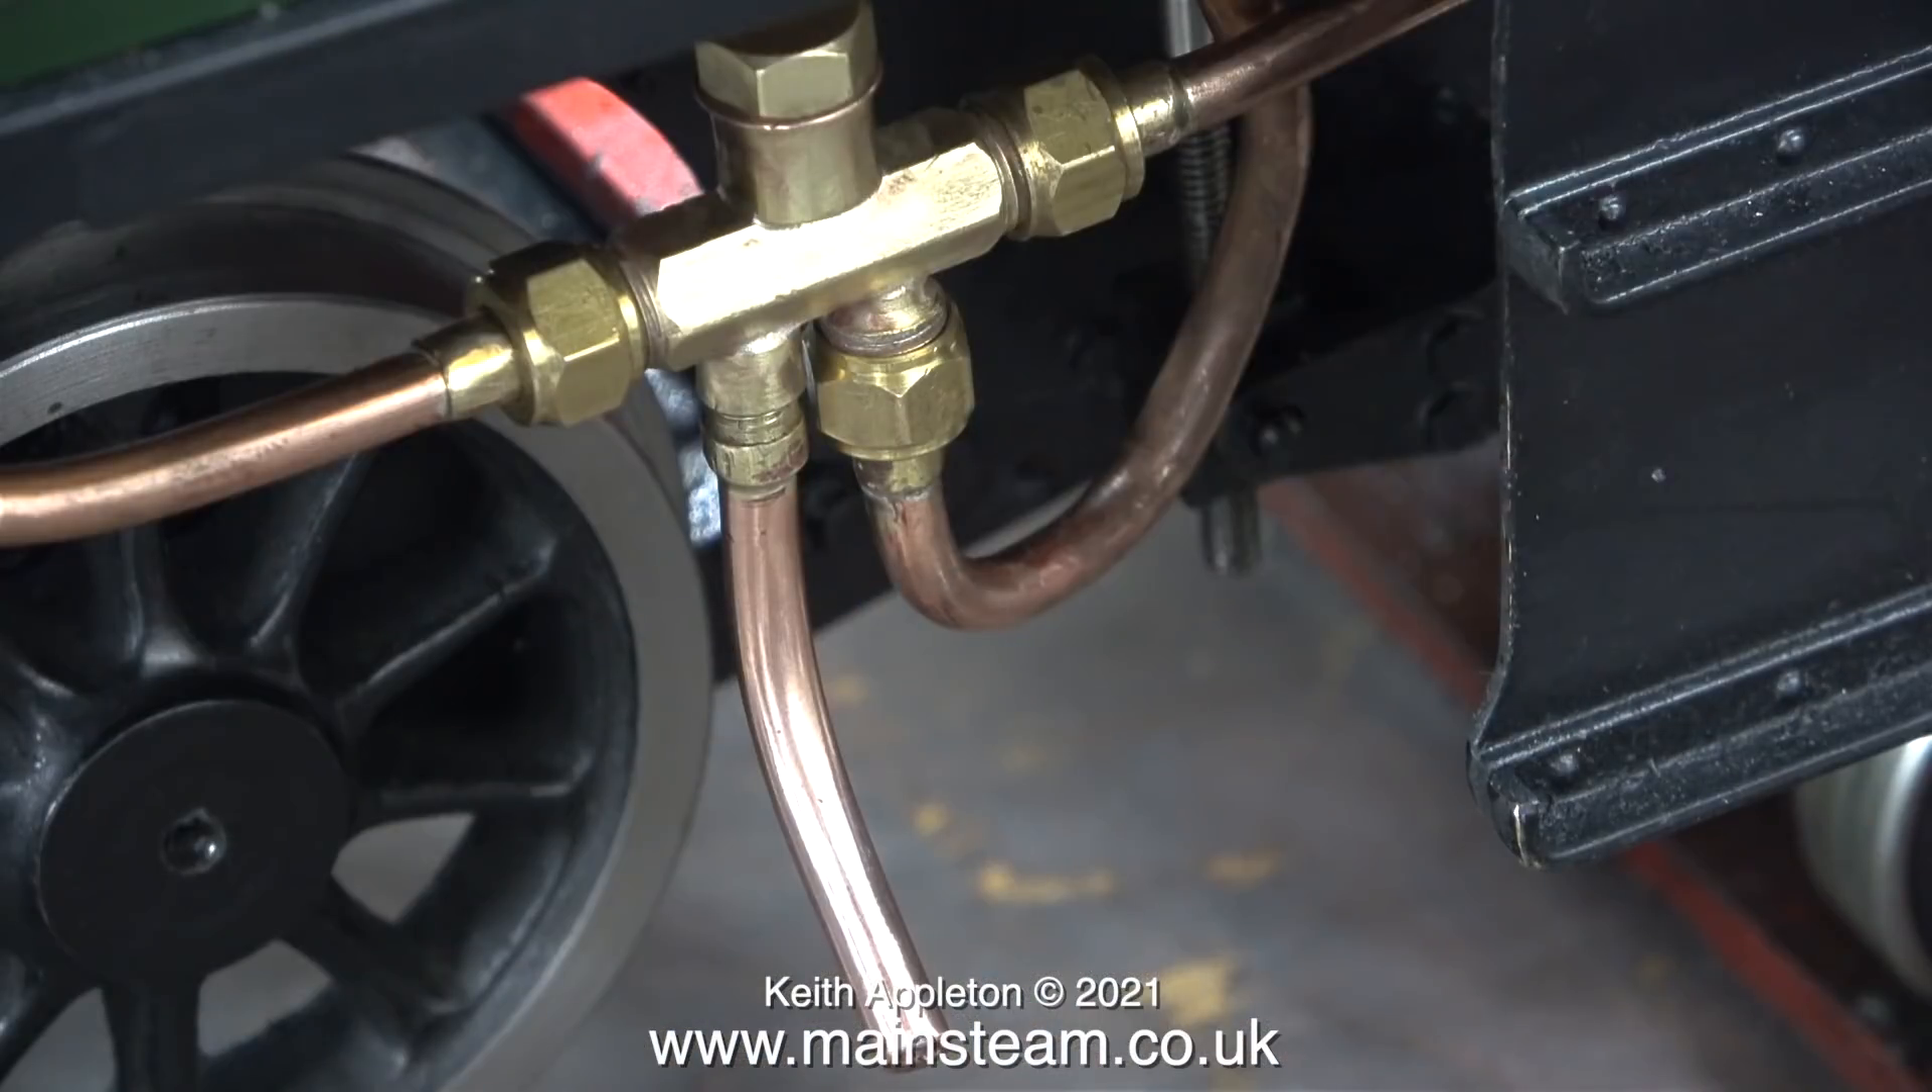And here's the finished job. The old injector with the new pipe is fitted to the locomotive.